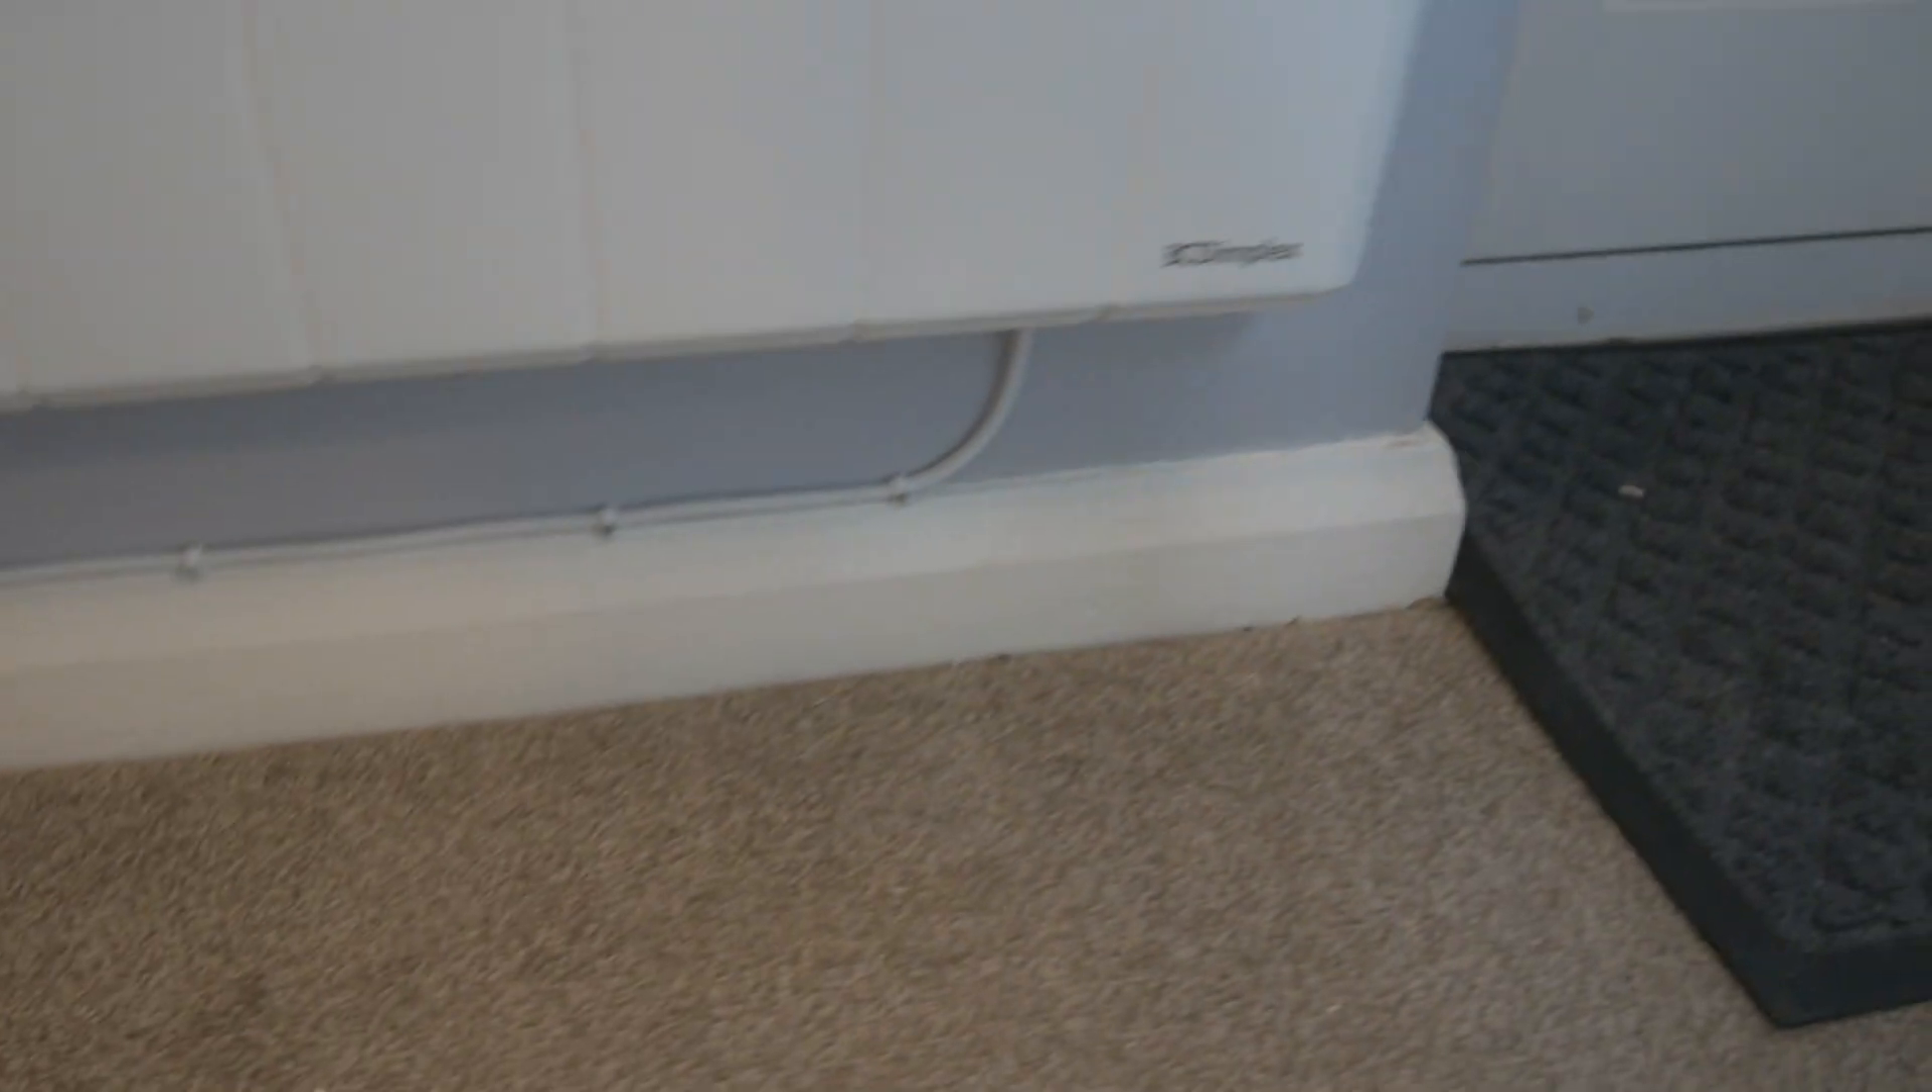You can see they've neatly clipped these cables up leading over into the heaters and tidied up the filling in the wall ready for decoration.